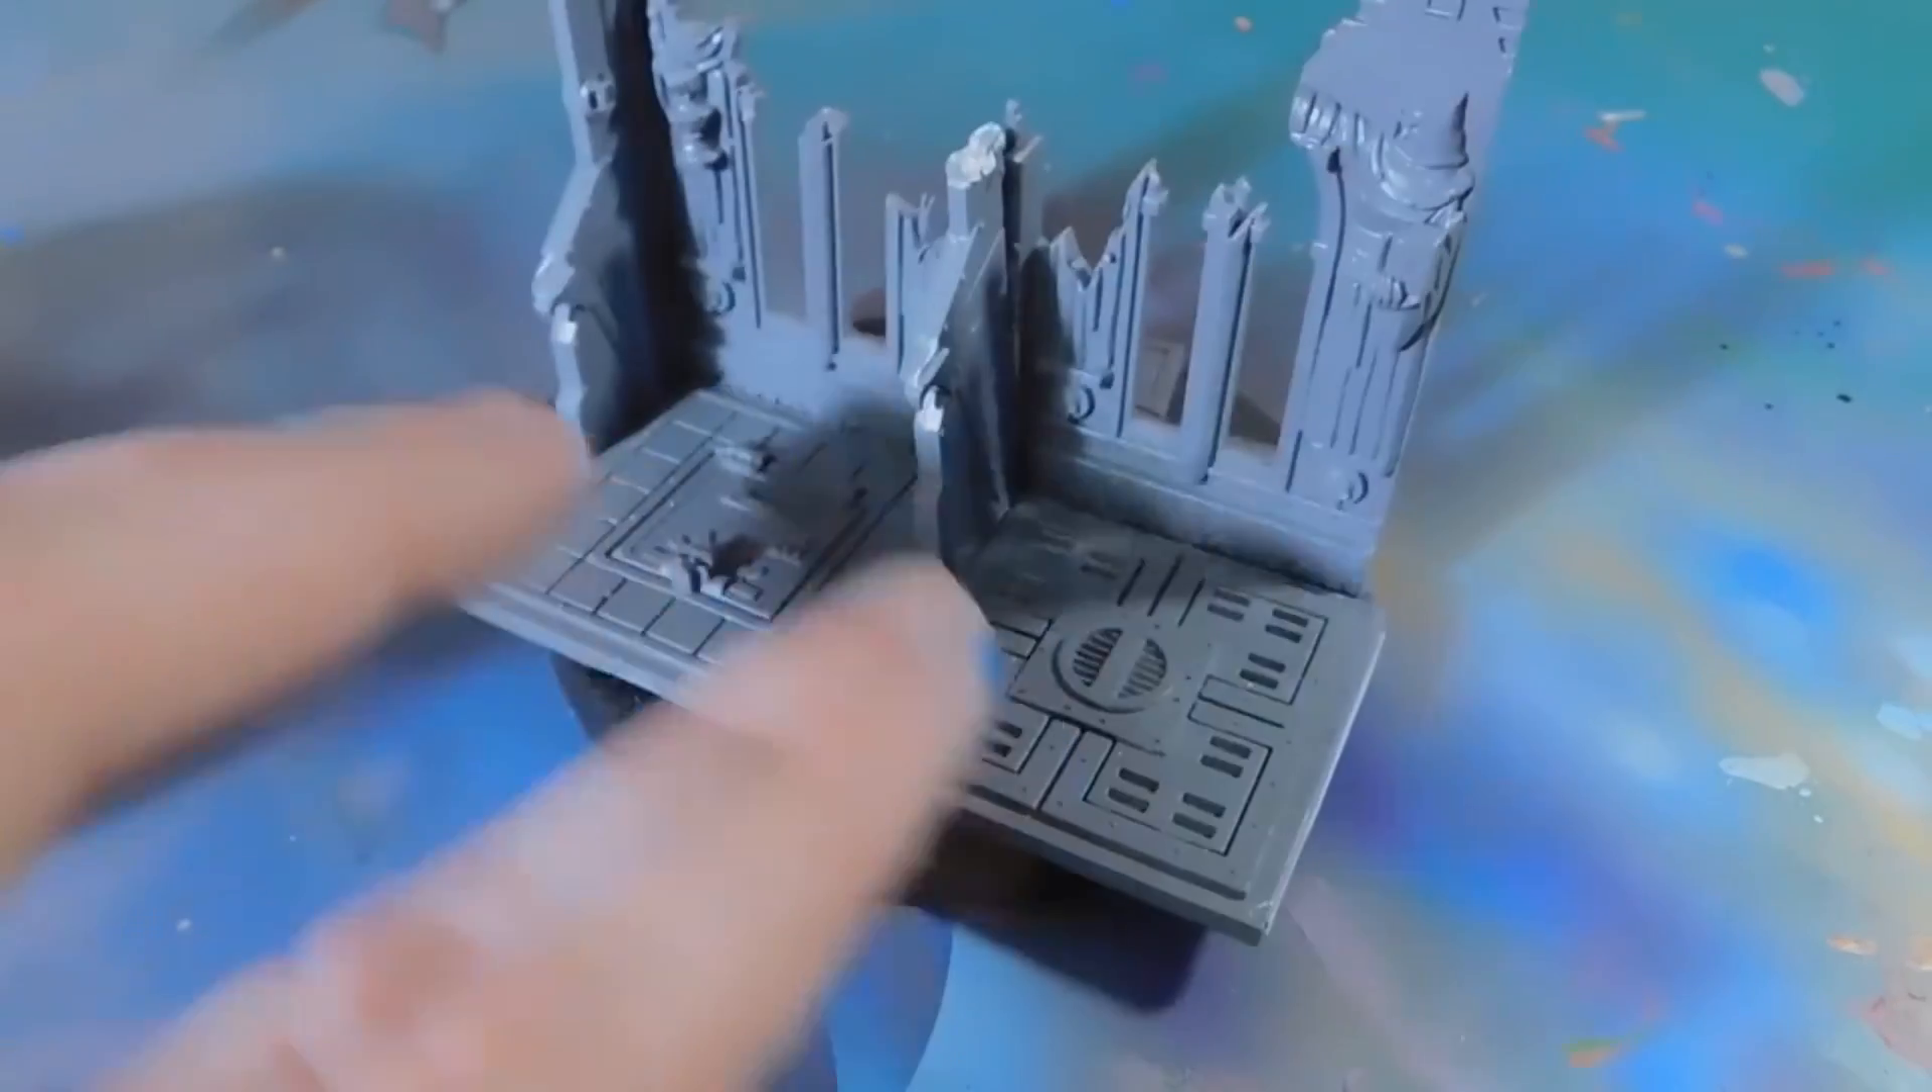I have finished sticking it together. So what I've done is I've stuck the two panels down, ran the fence on the back and stuck two of the pillars there.